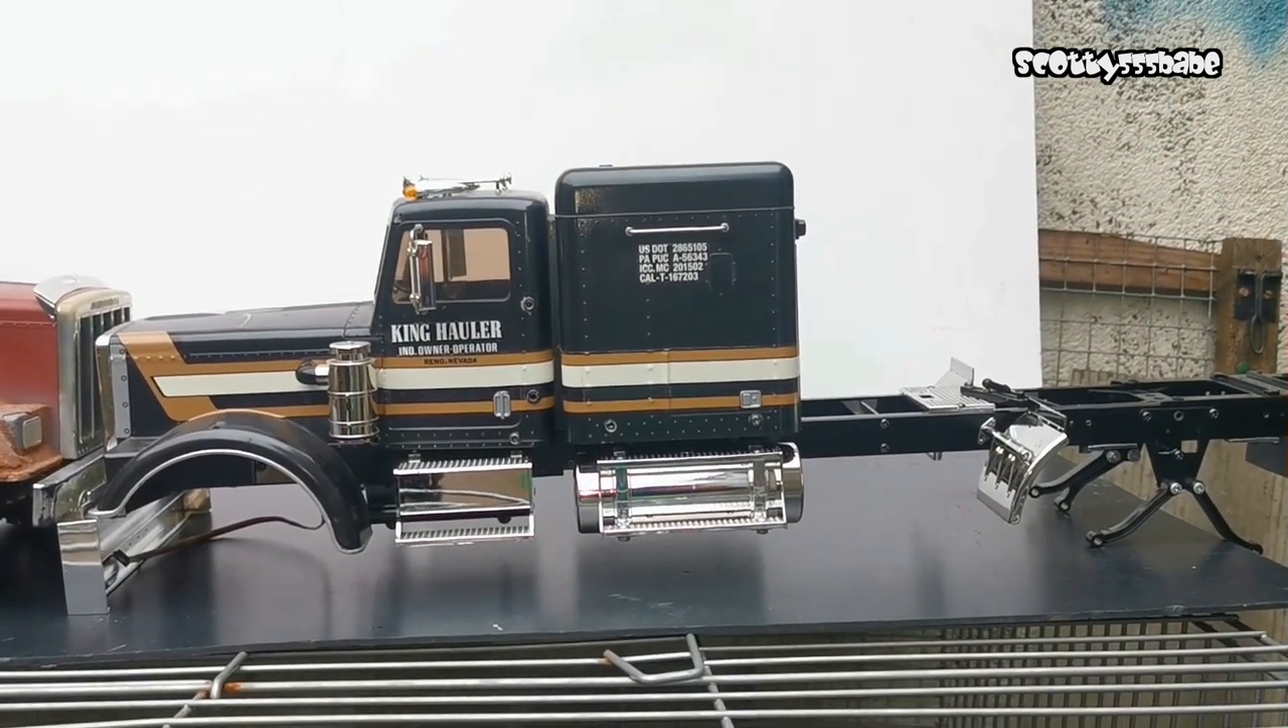So there is the 36 inch sleeper on the king hauler.